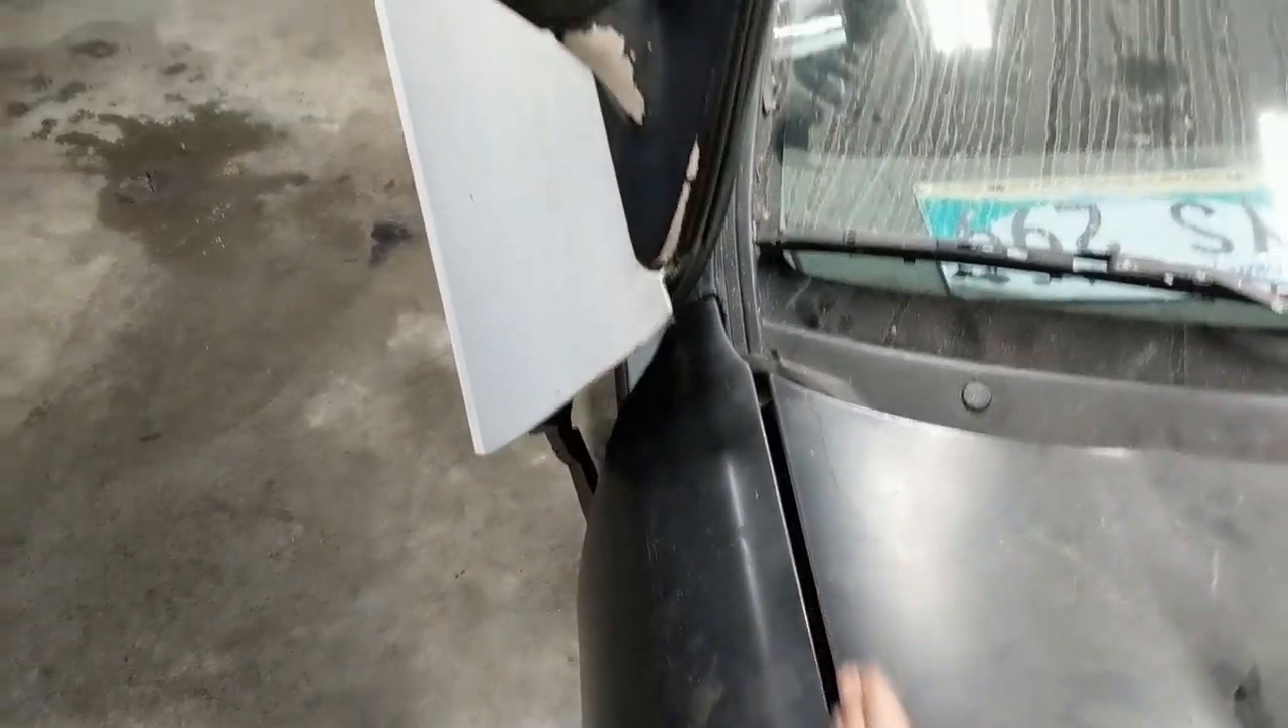We got a little bit of a gapping issue here in the fender to deal with. It gets kind of wide.